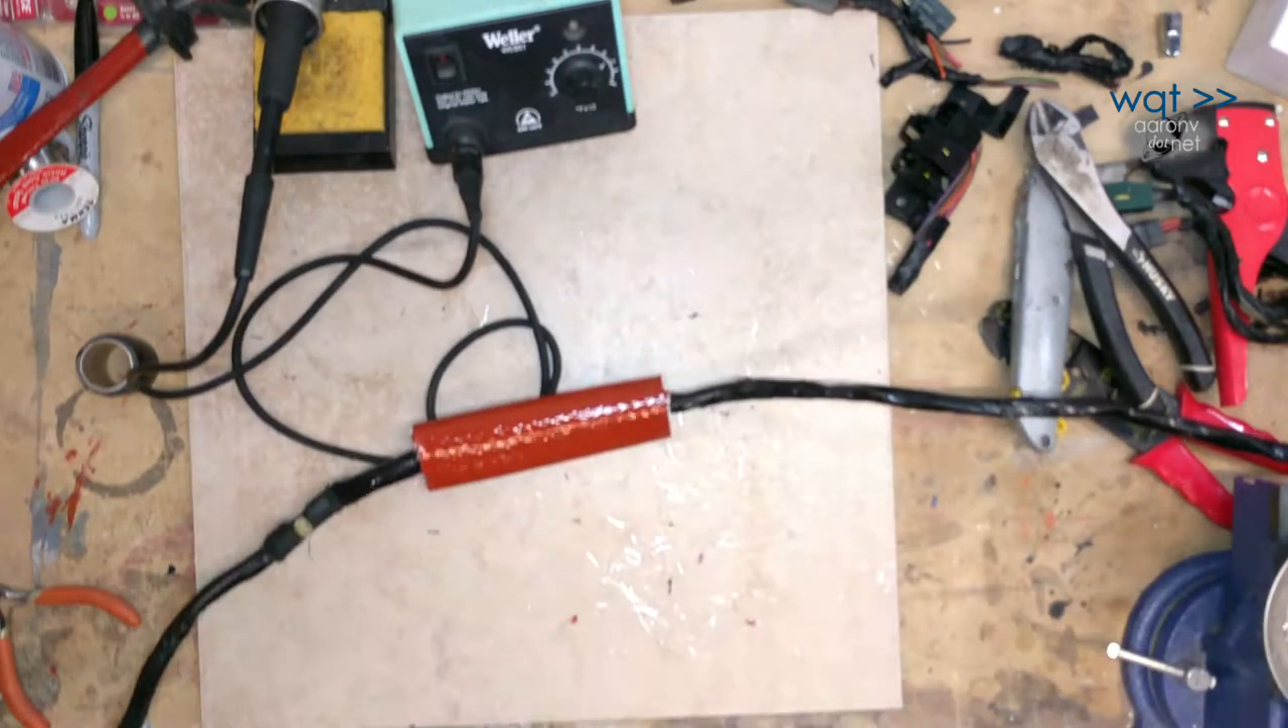Once the initial round of splicing was complete, we took the additional precaution of surrounding the splice with a fire sleeve tubing.